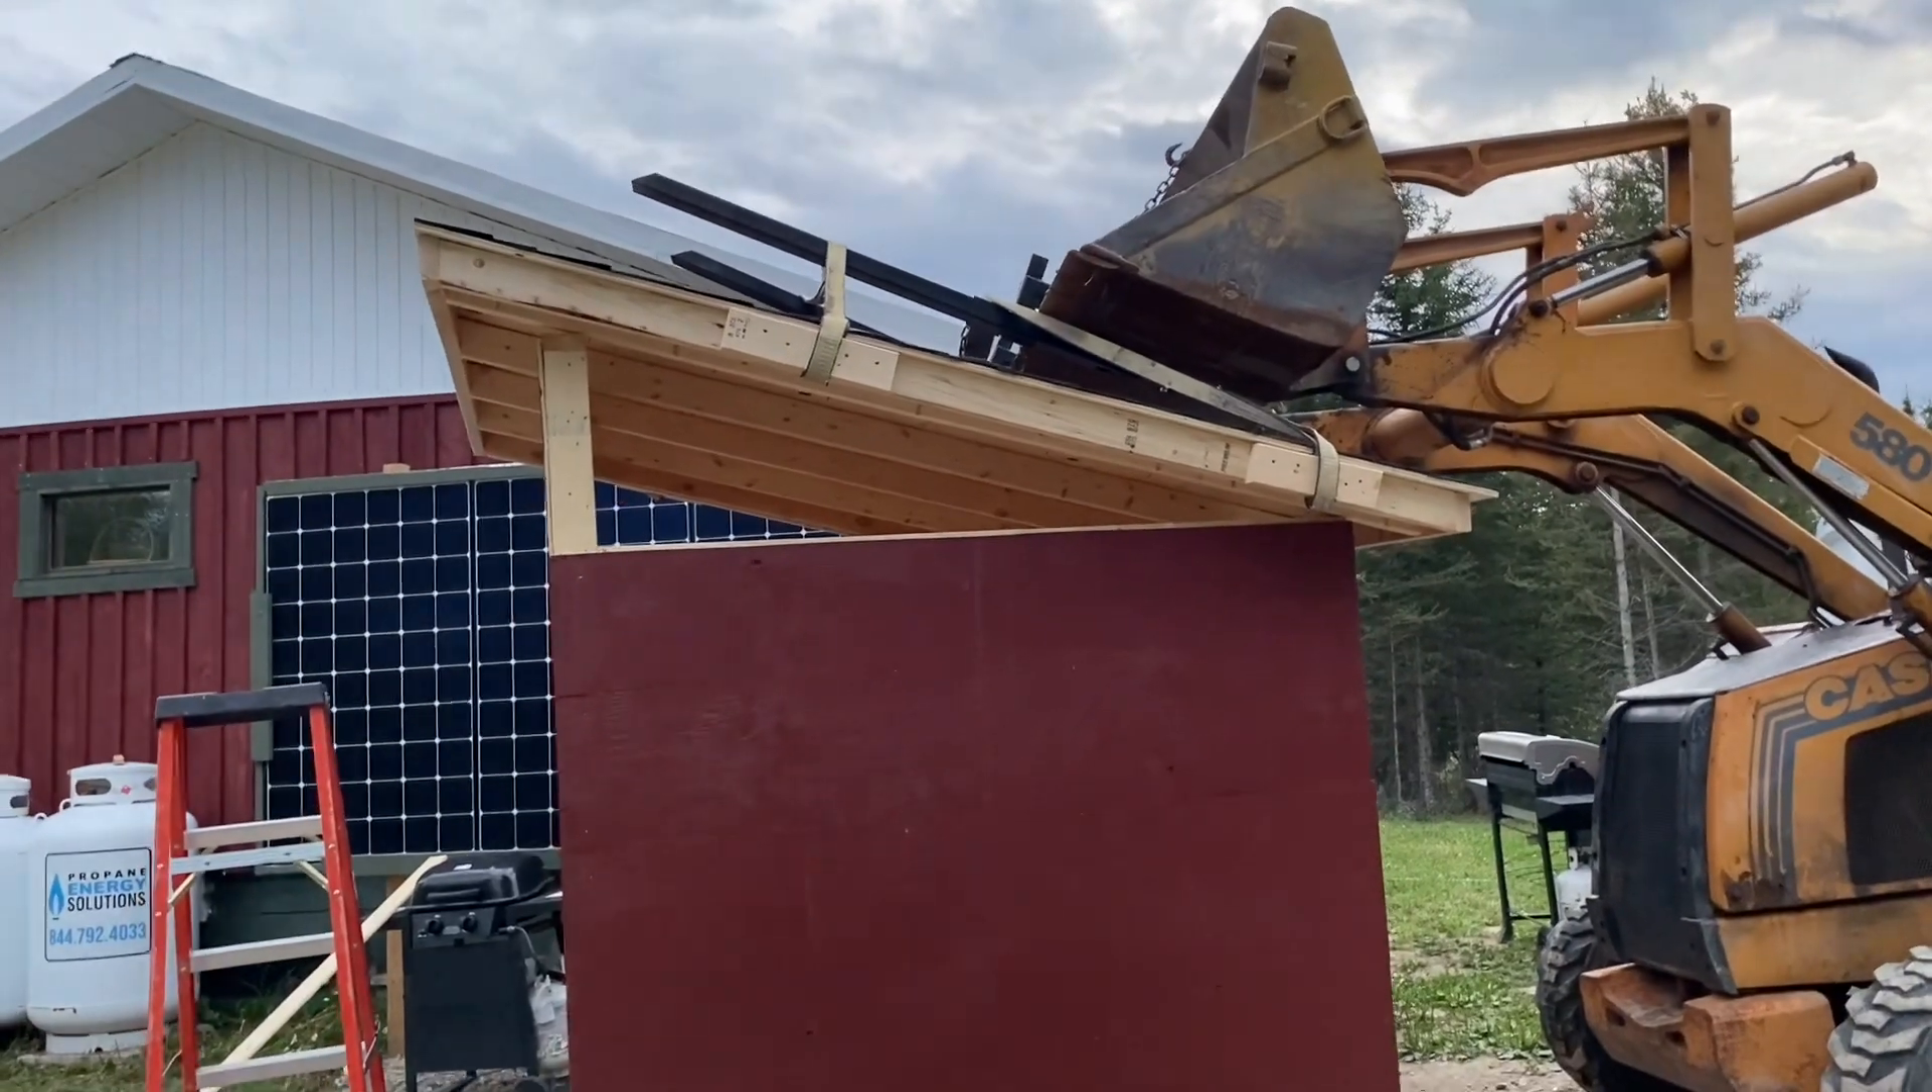Well, there we are. Roof's on.